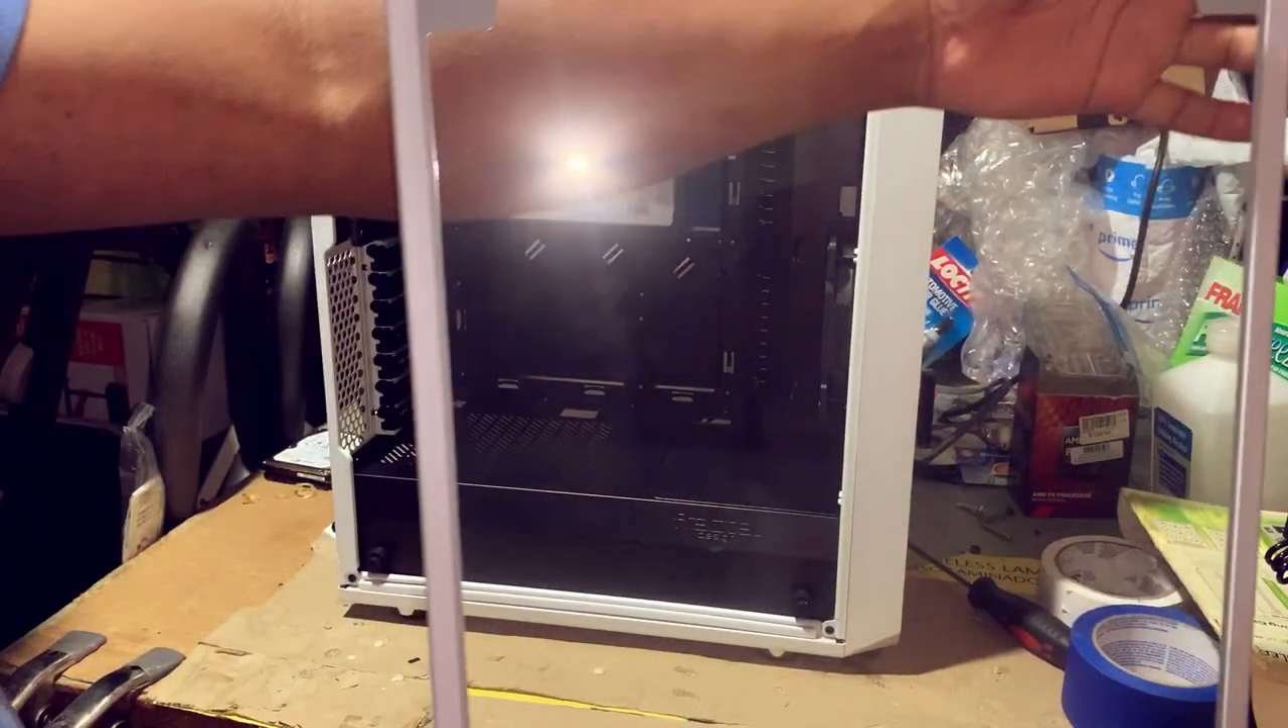This is the bare bones of our case it's missing something hmm it's missing the computer hardware.